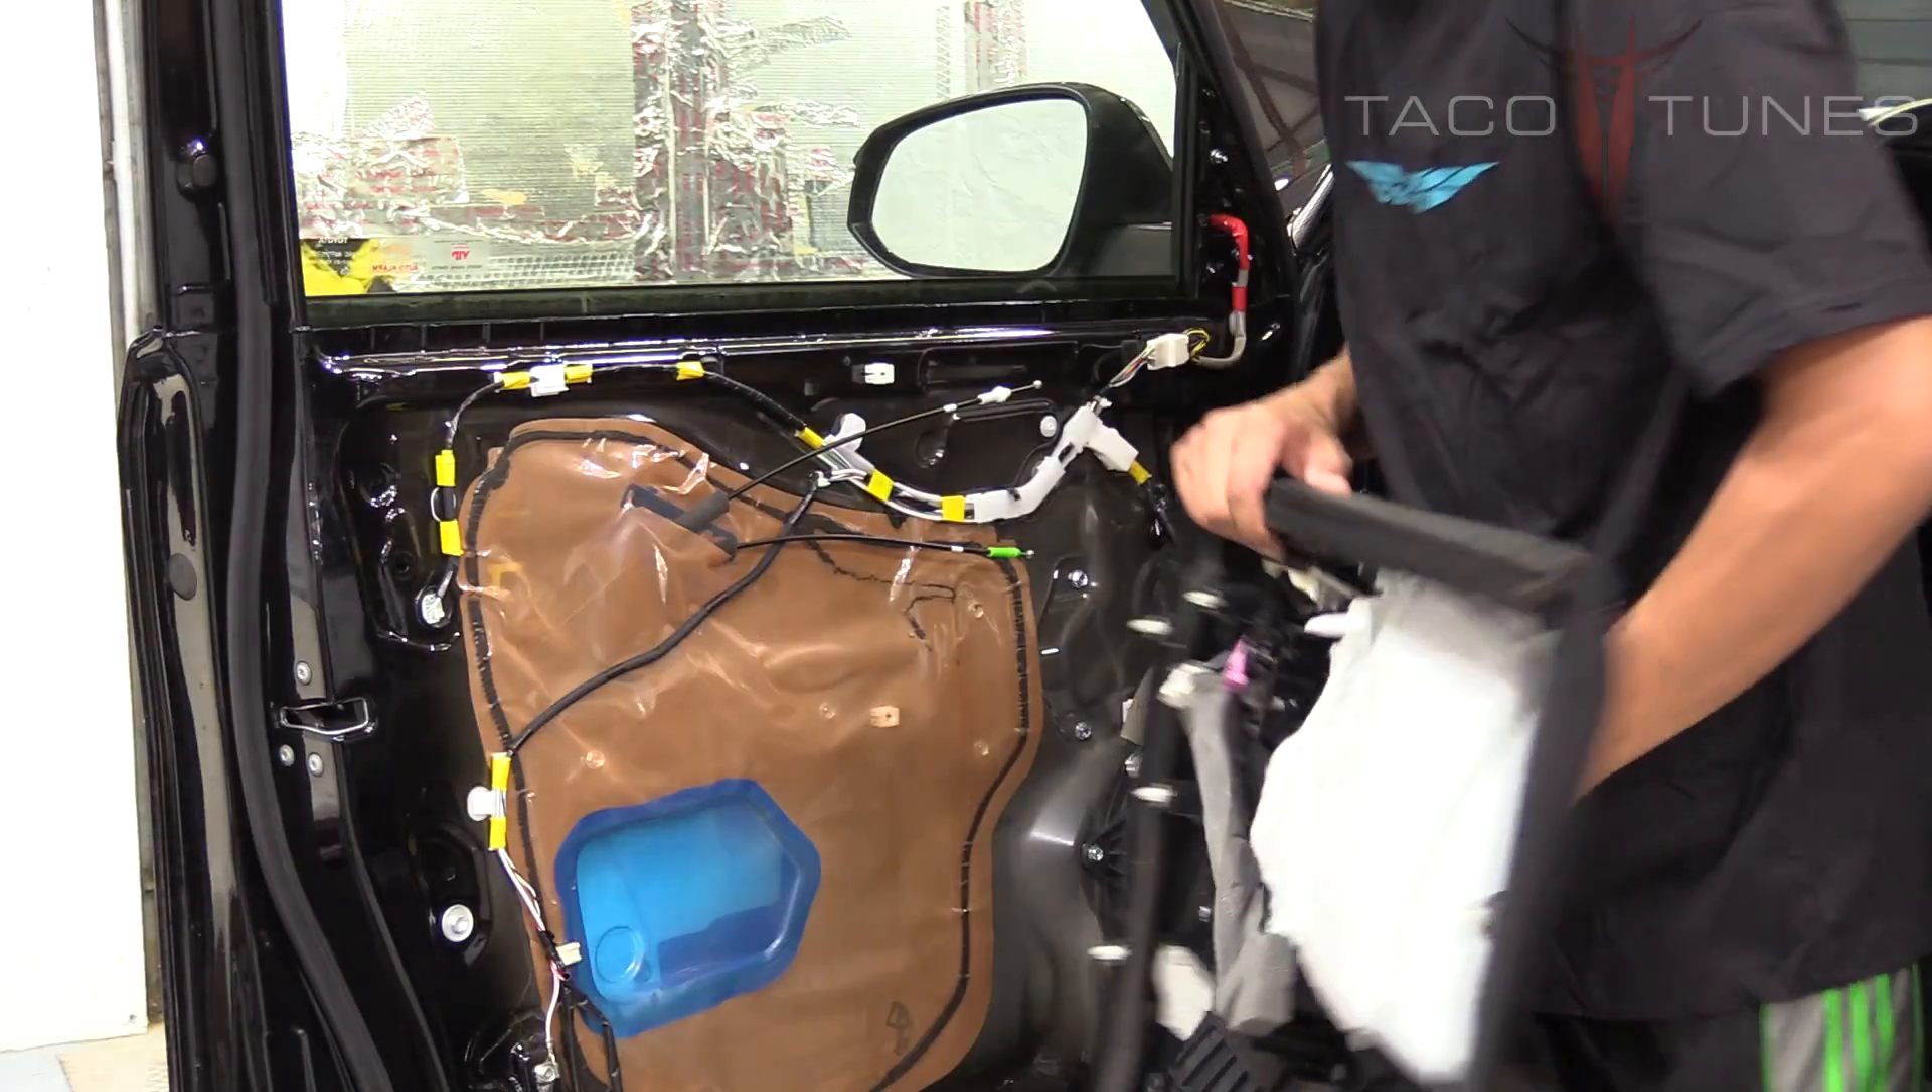After that as you can see the door panel is removed.